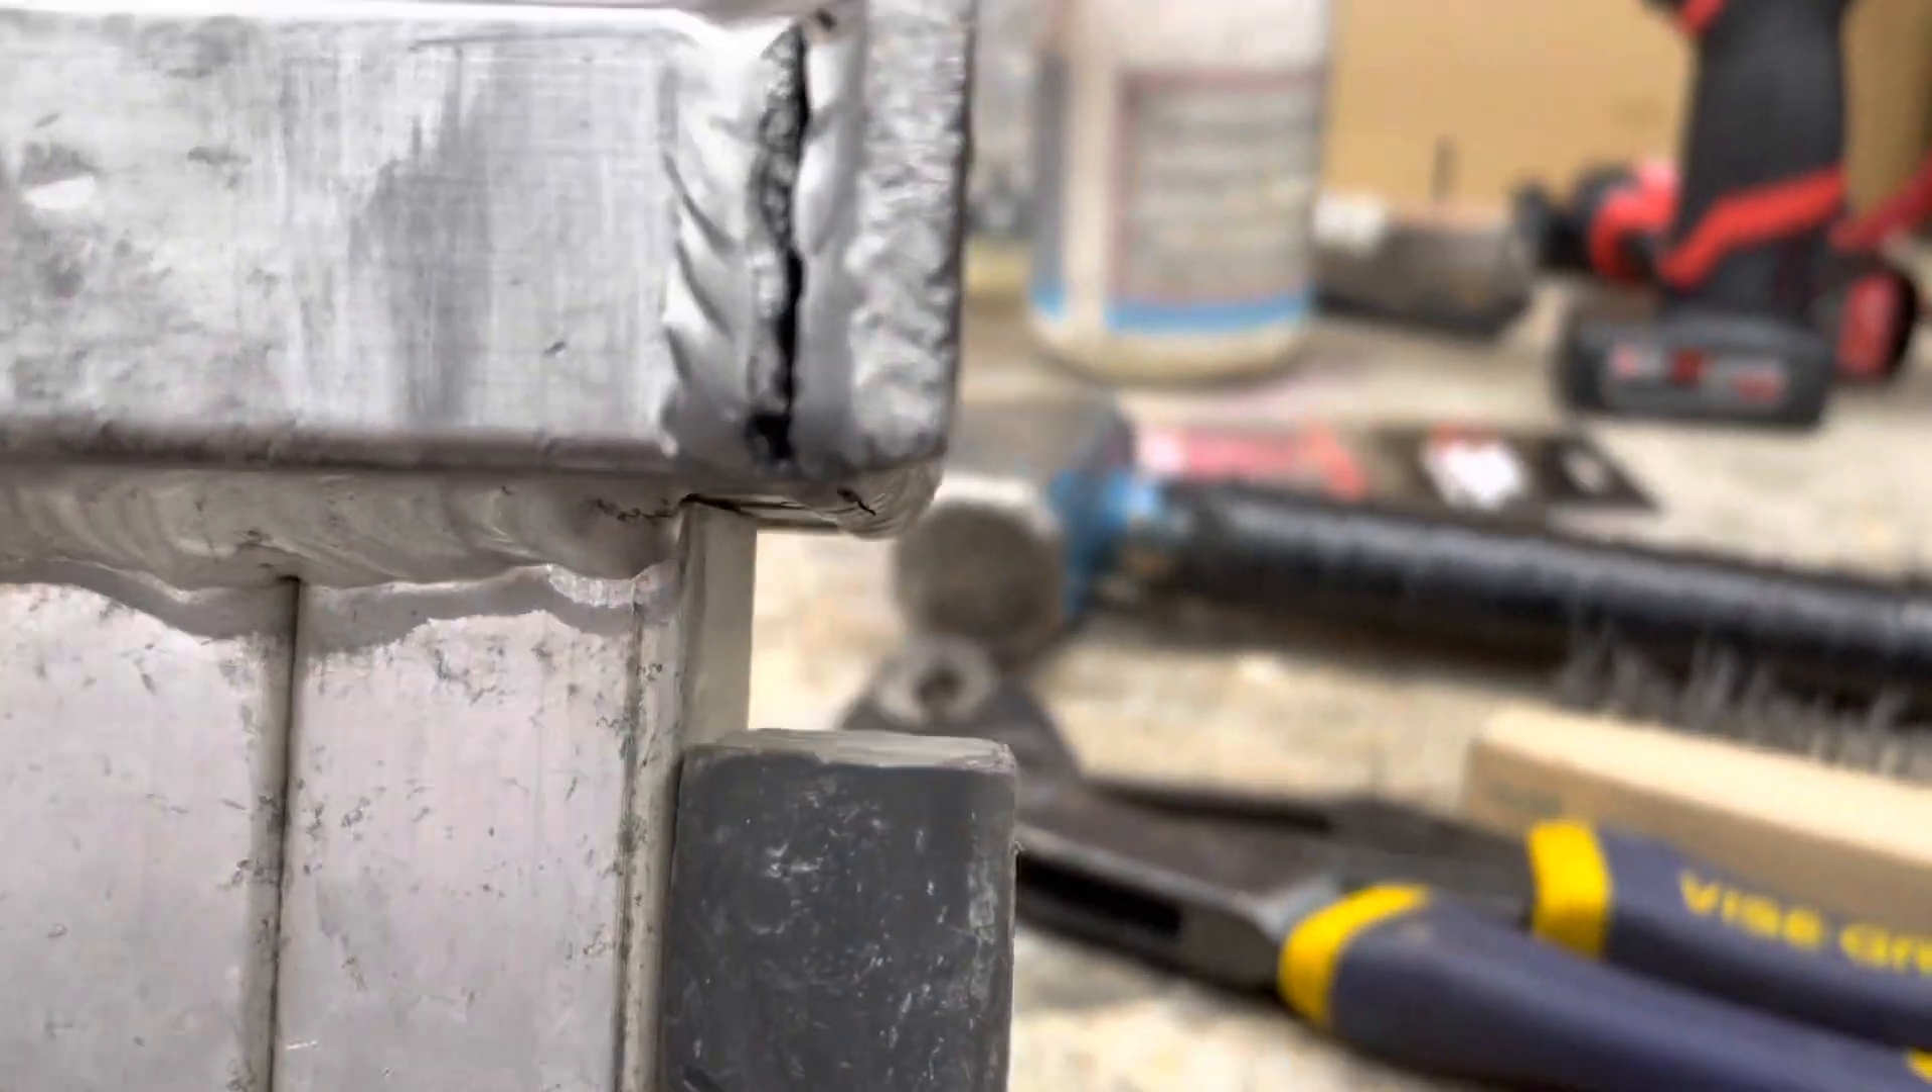So we have the weld surface cleaned up a little bit and I managed to close the gap a little bit but still a decent sized gap.